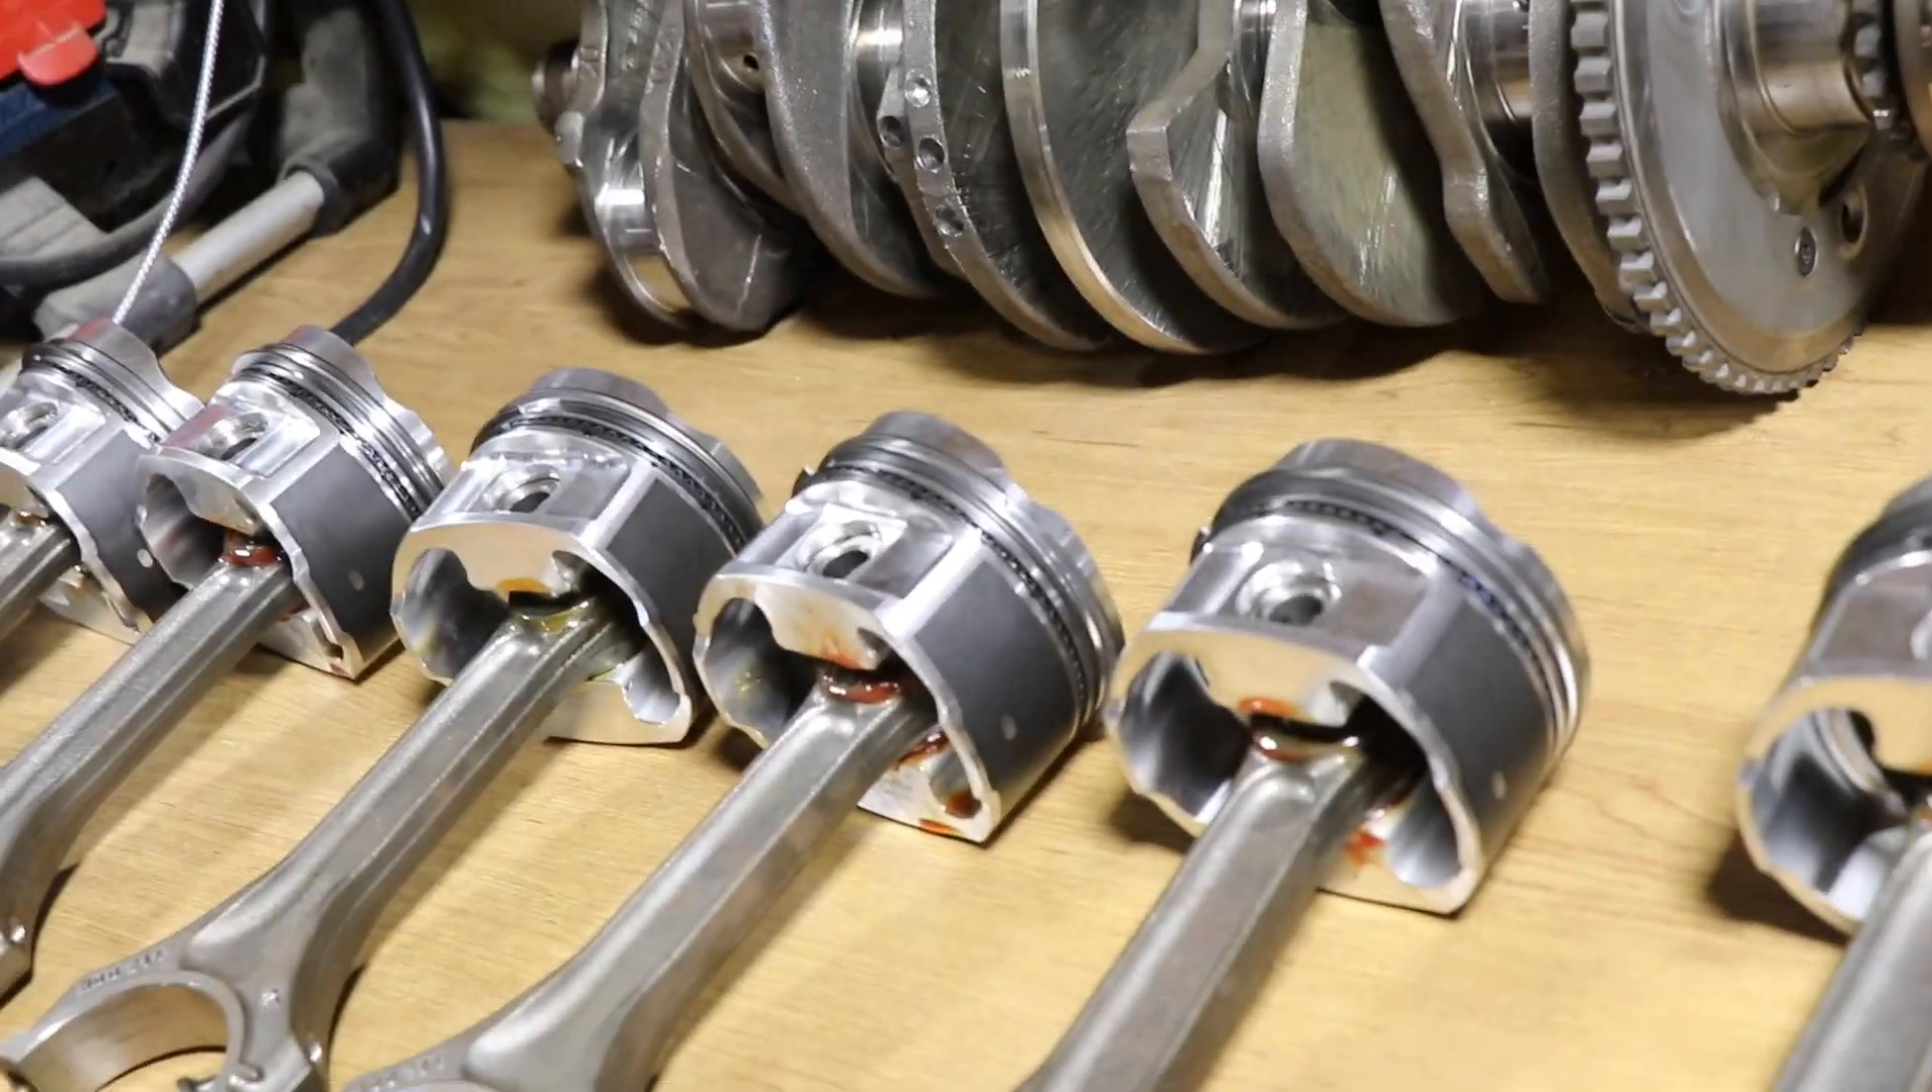So we got all the rings on all the pistons and we're opening up the uh rod bearings that we got for the crank and the main bearings.